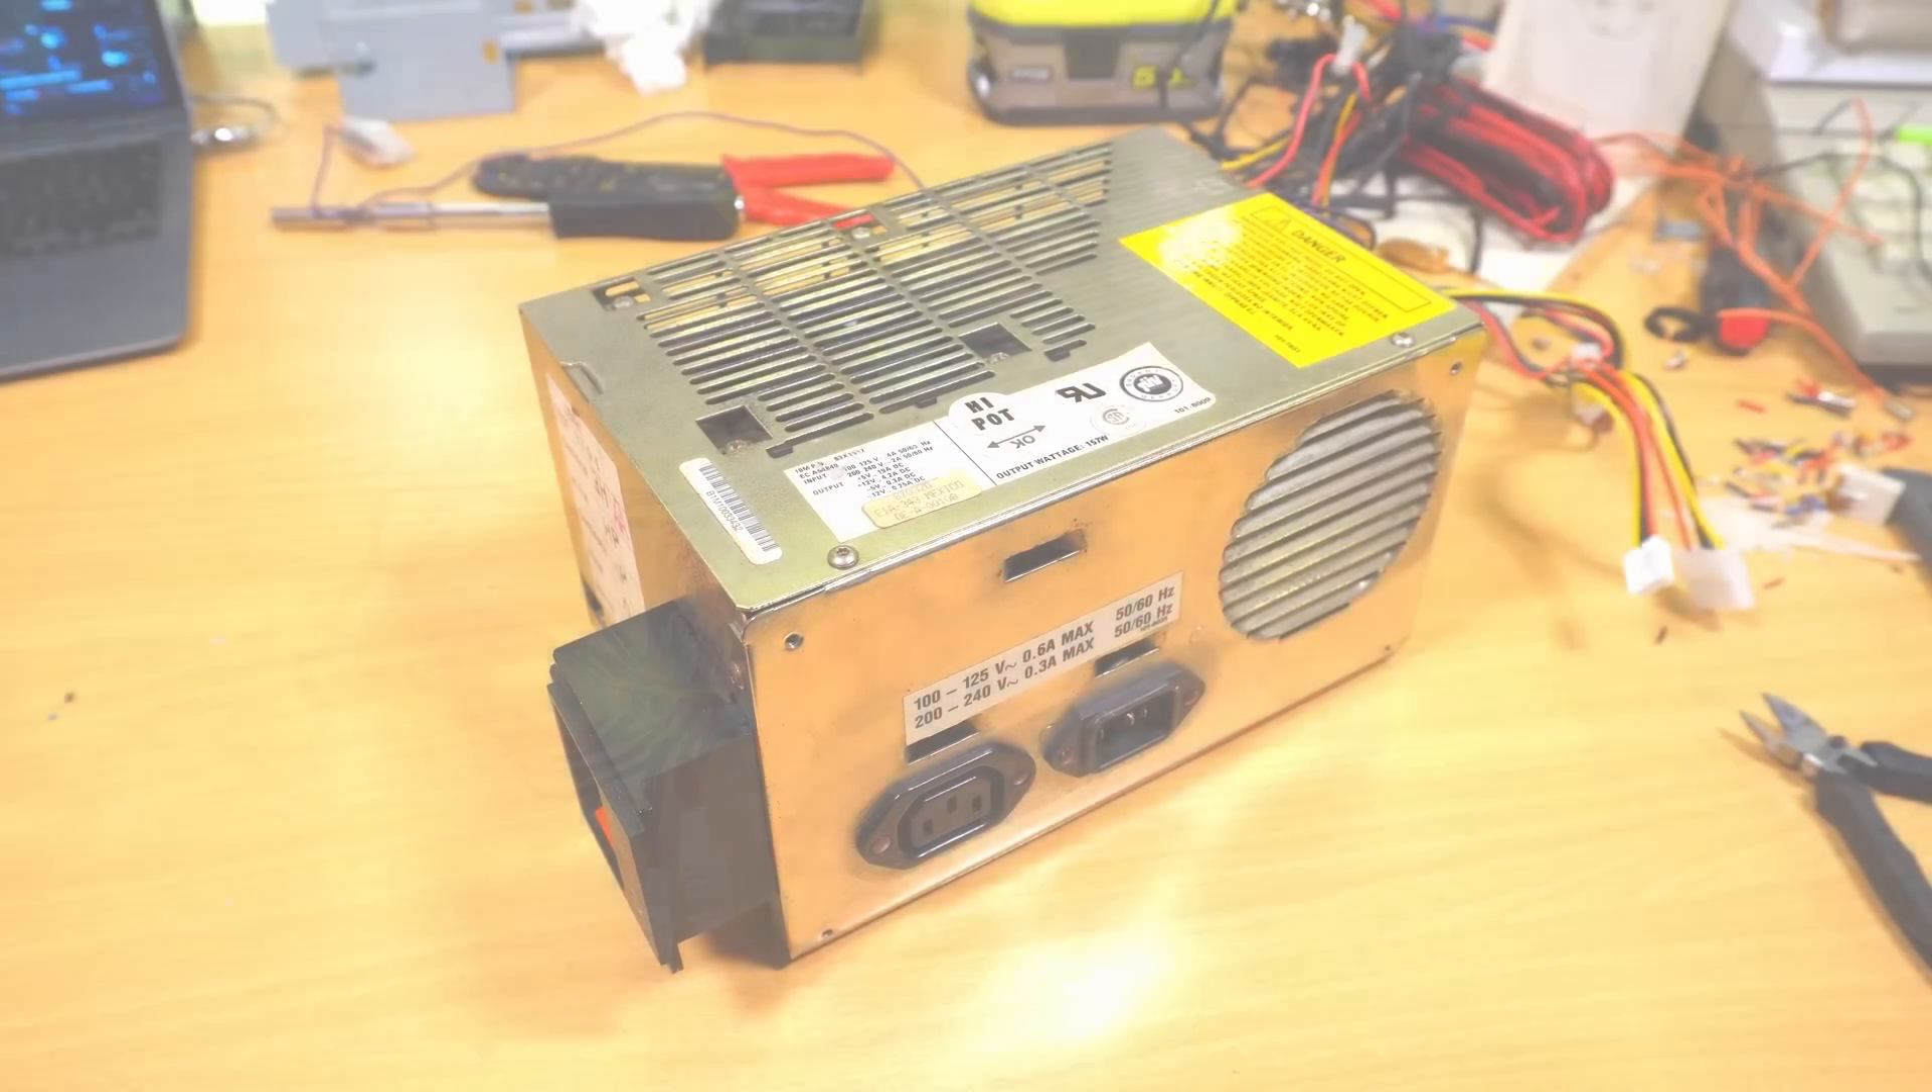So, after a thorough test of the fan and the voltages, it's finally time to put the lid back on. And there we have it!